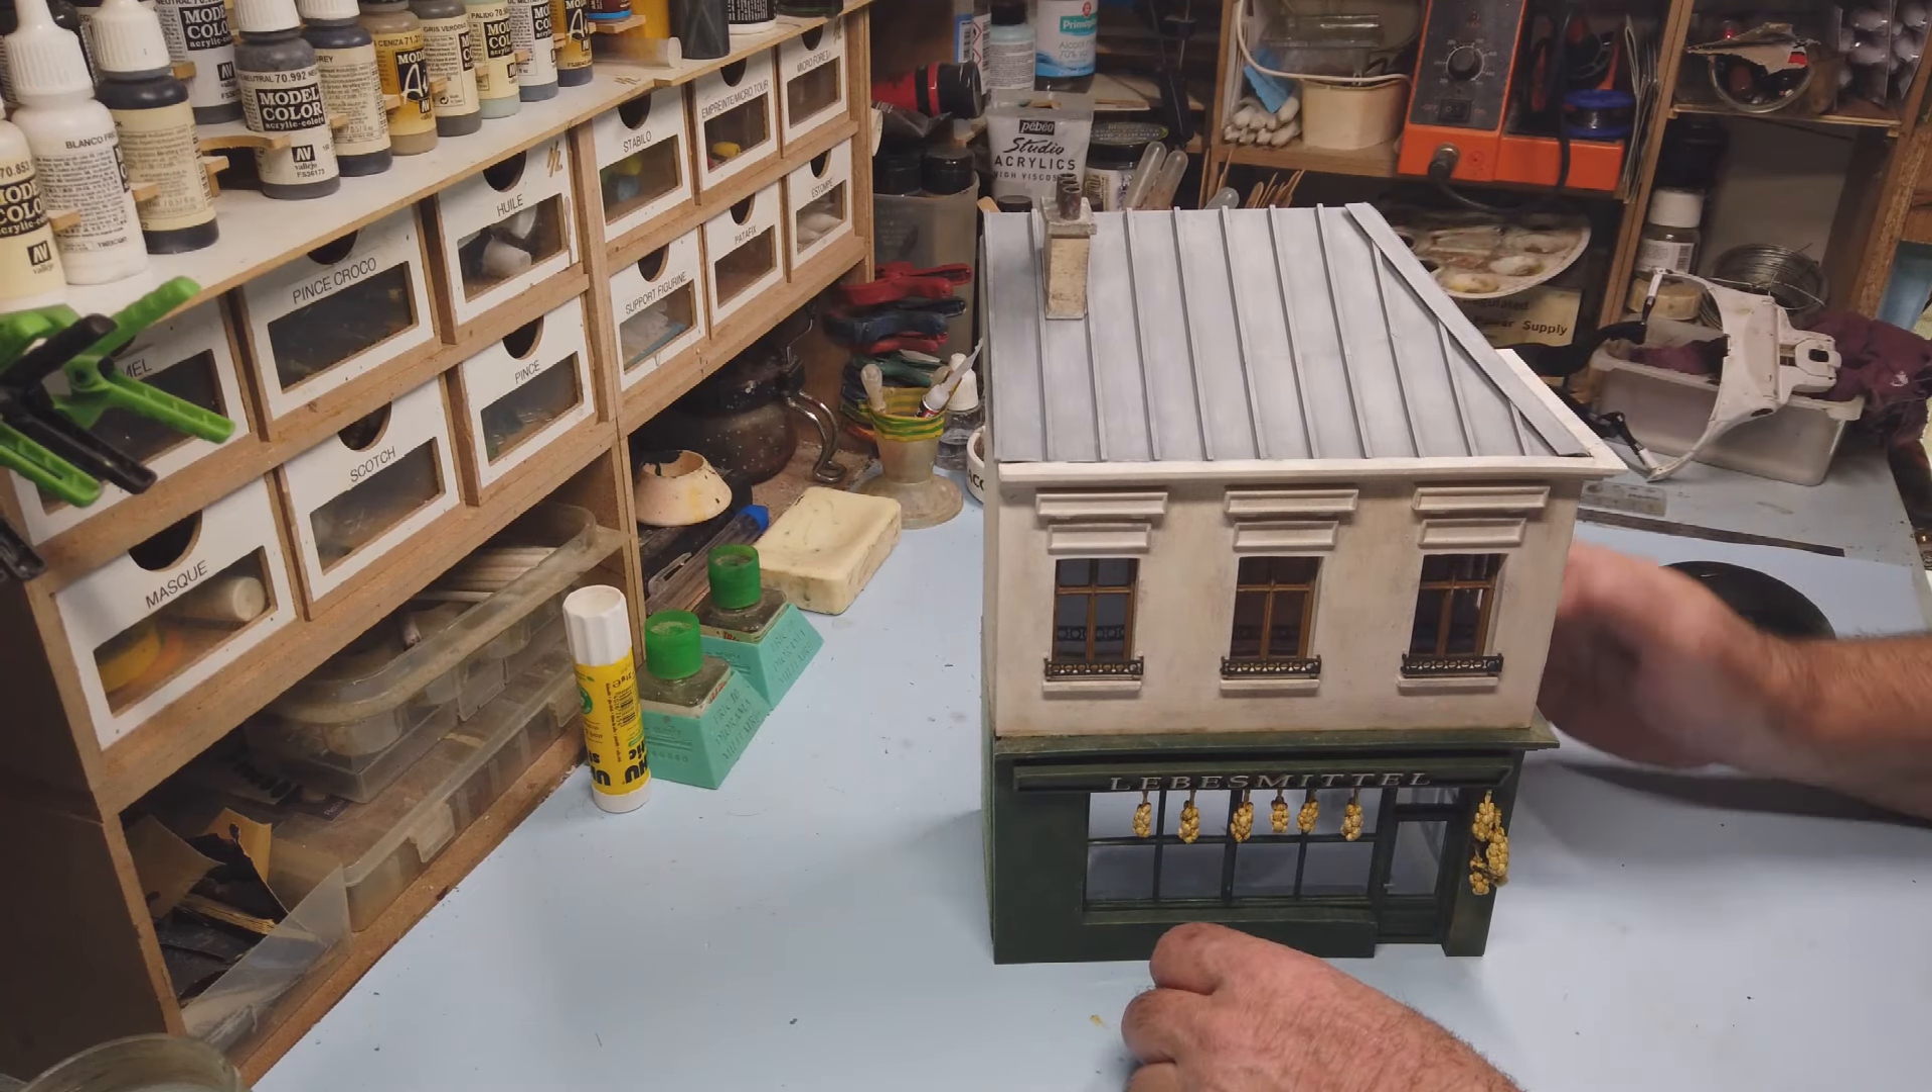Donc j'ai posé la toiture les petites rambardes devant les fenêtres les gardes-corps.